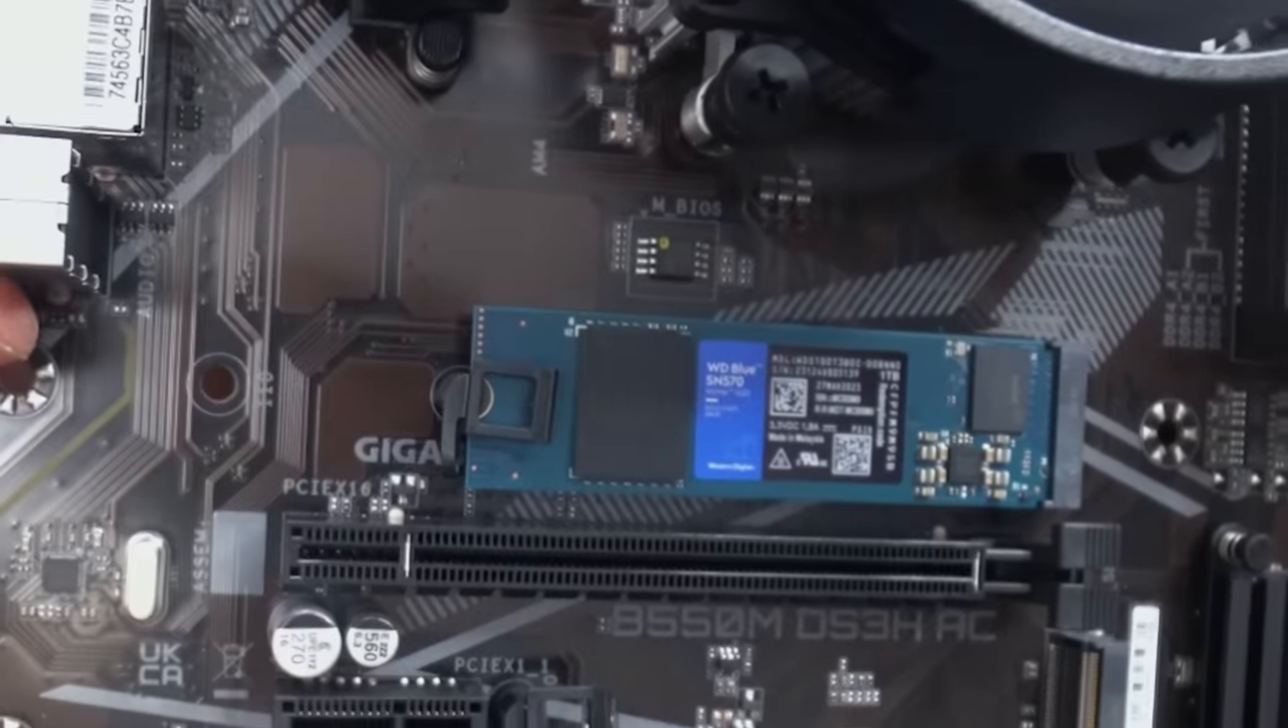M .2 installed should look like that, guys.